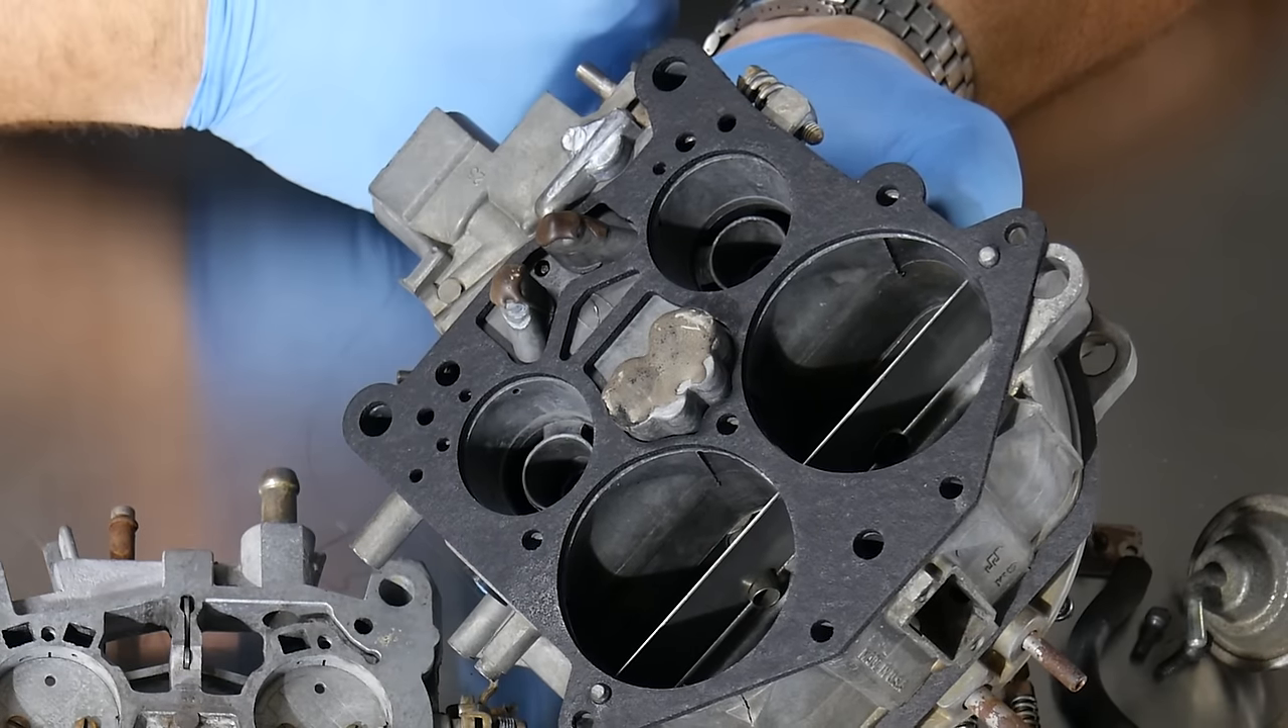Your screw holes are open as well as all your passages line up.